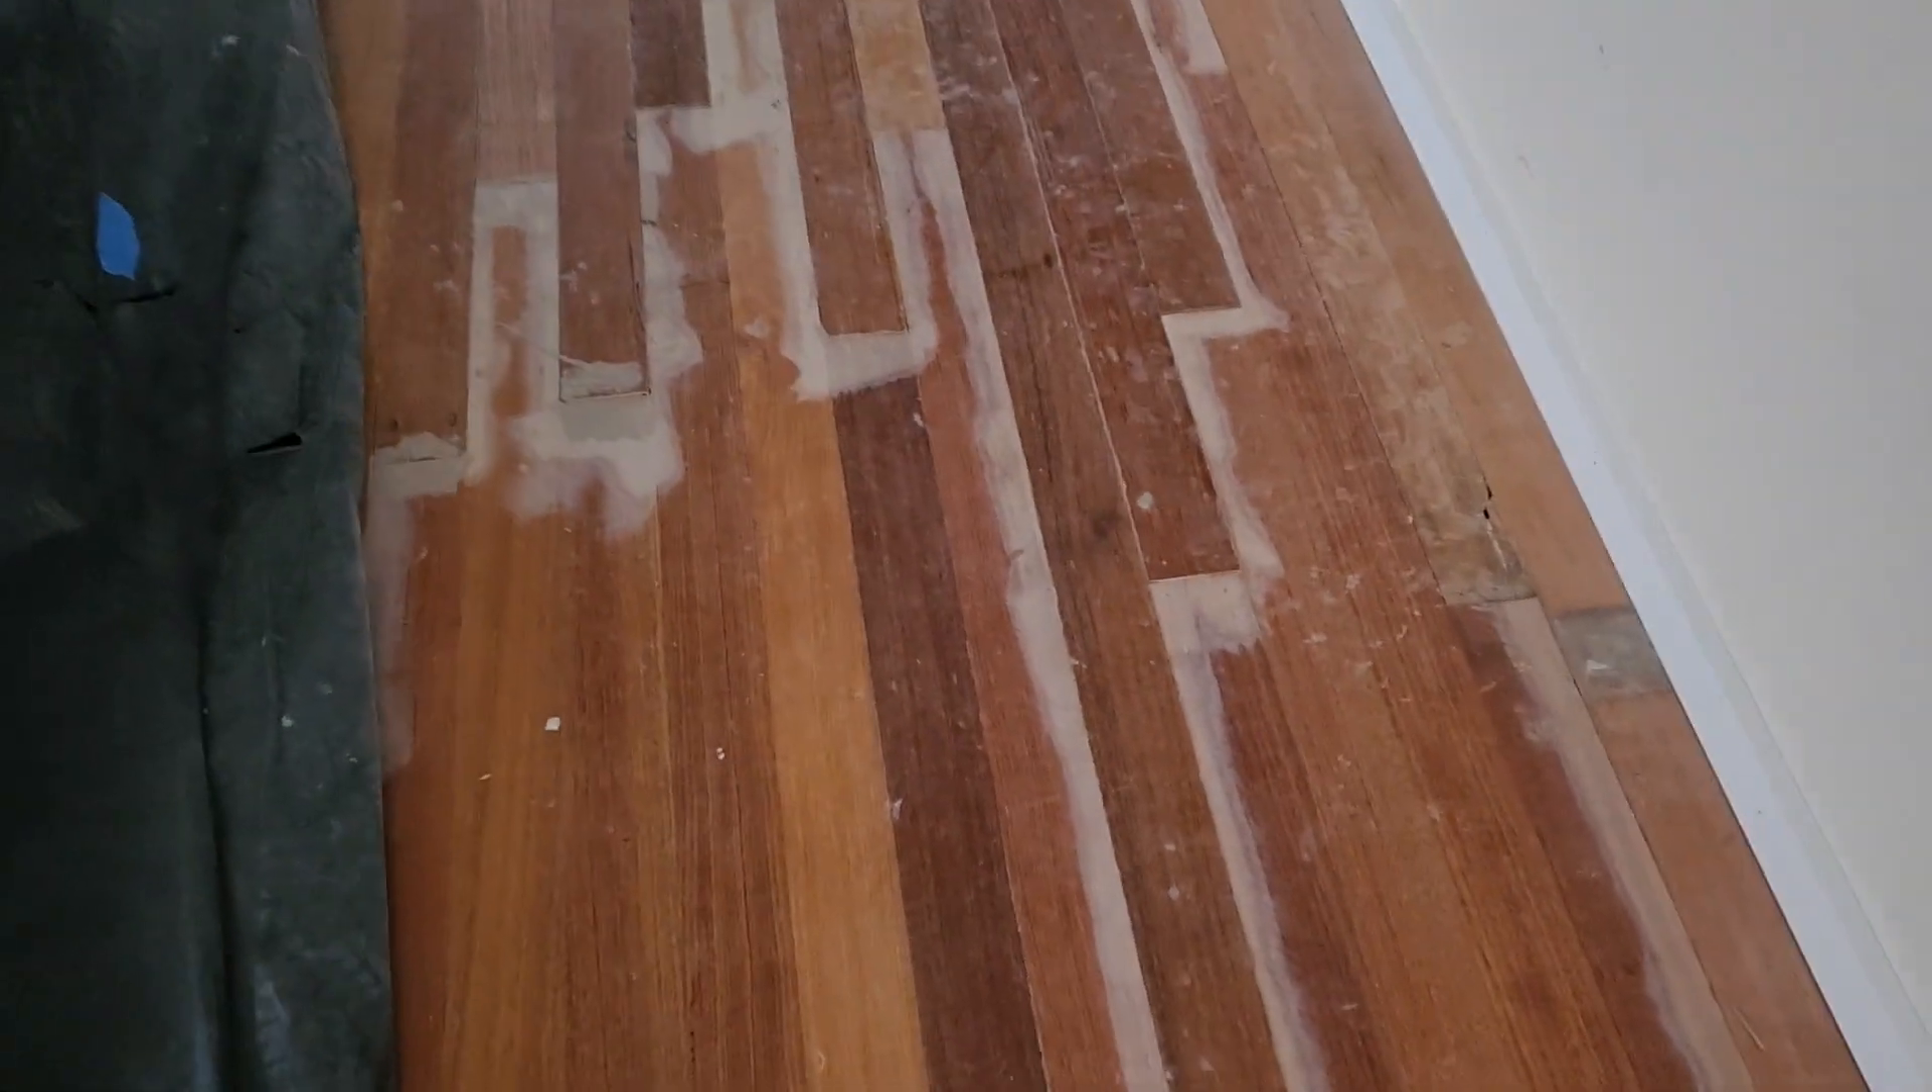So you can see, you can see here, you can see how that floor's all toothed in.